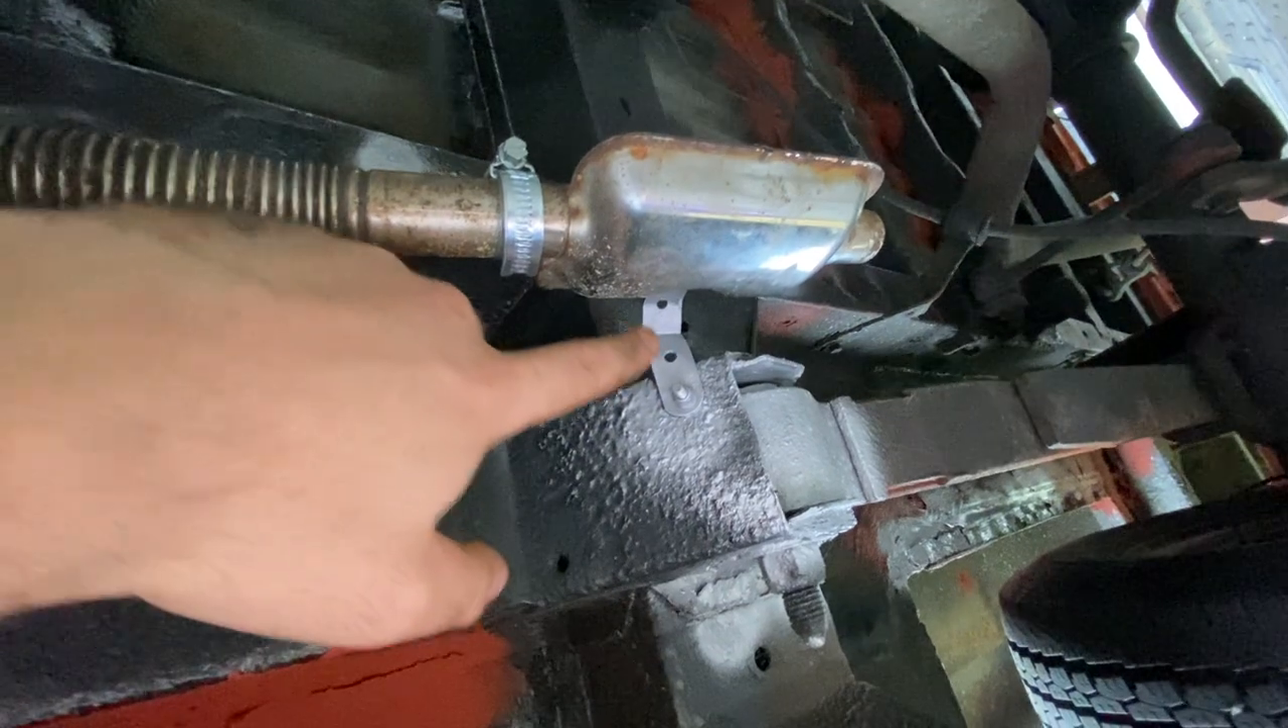And then we've got our exhaust pipe. And I've bolted that down here.